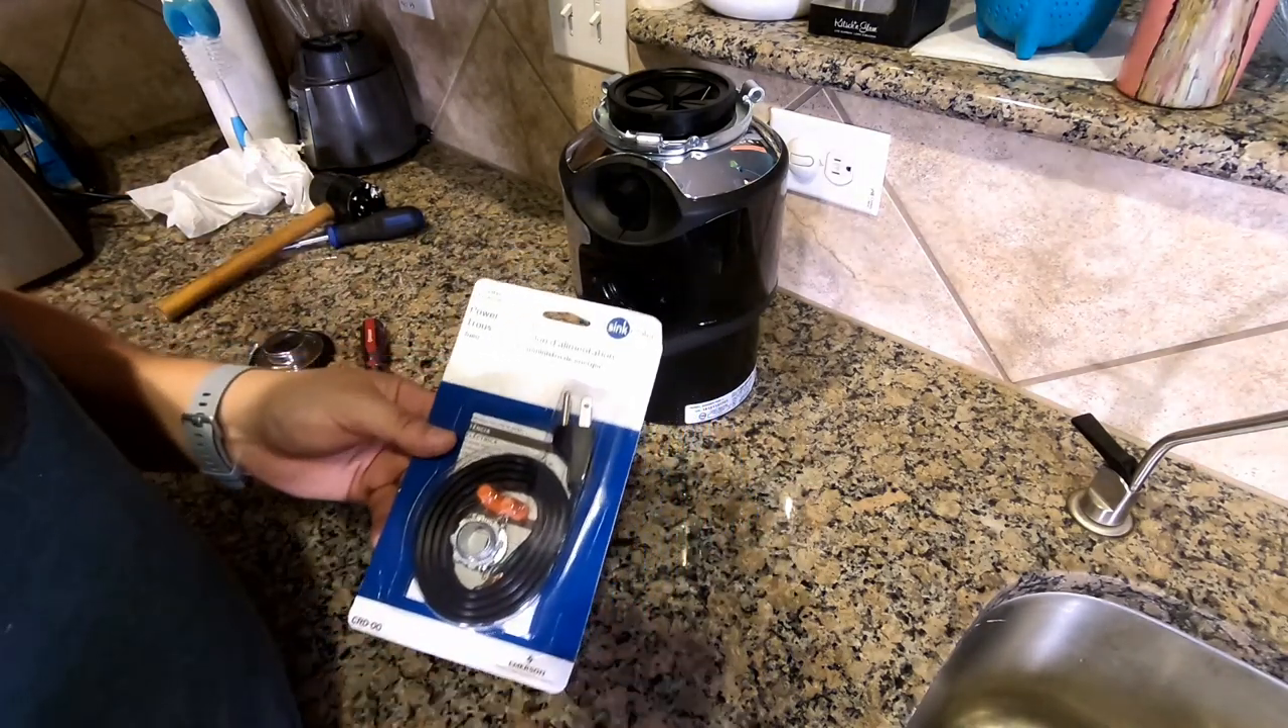So at this point we have to put a power cord on the disposal.